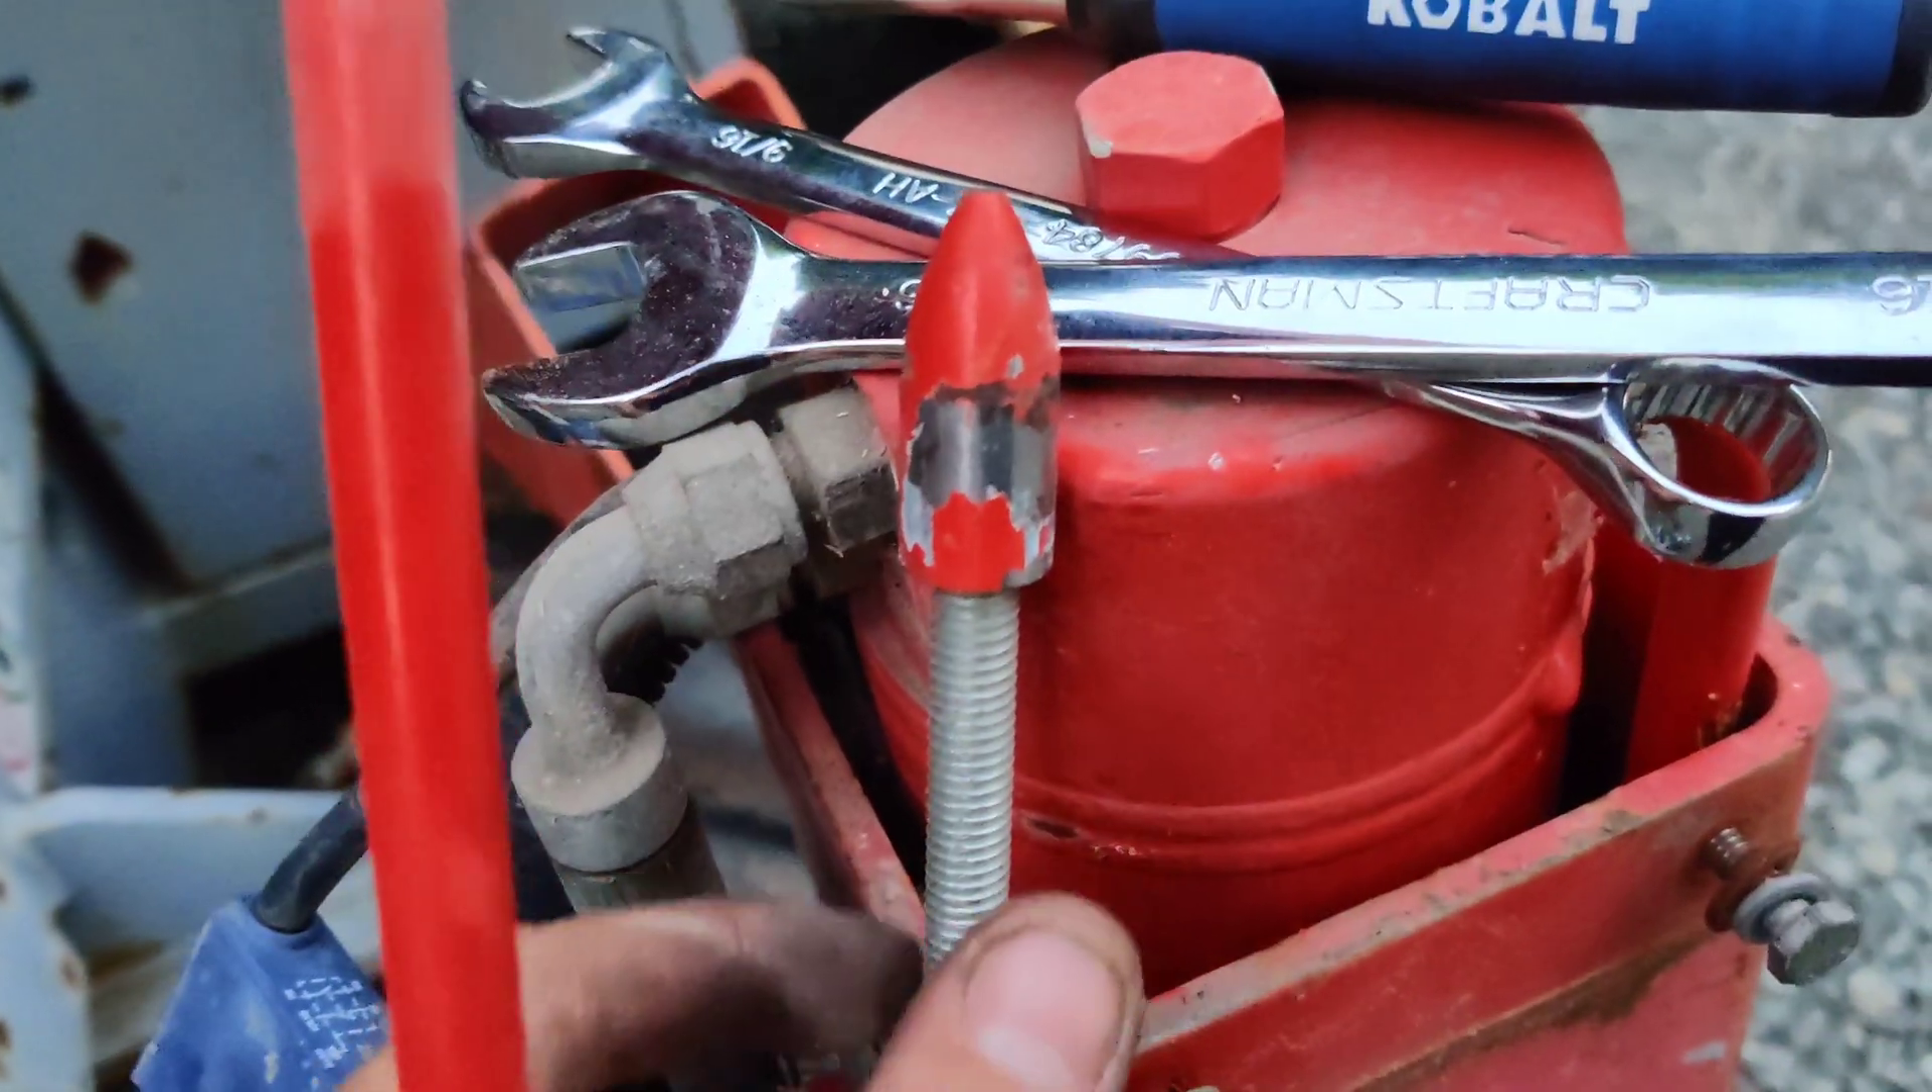So guys here's the all thread and the cone fits on it's the same thread.